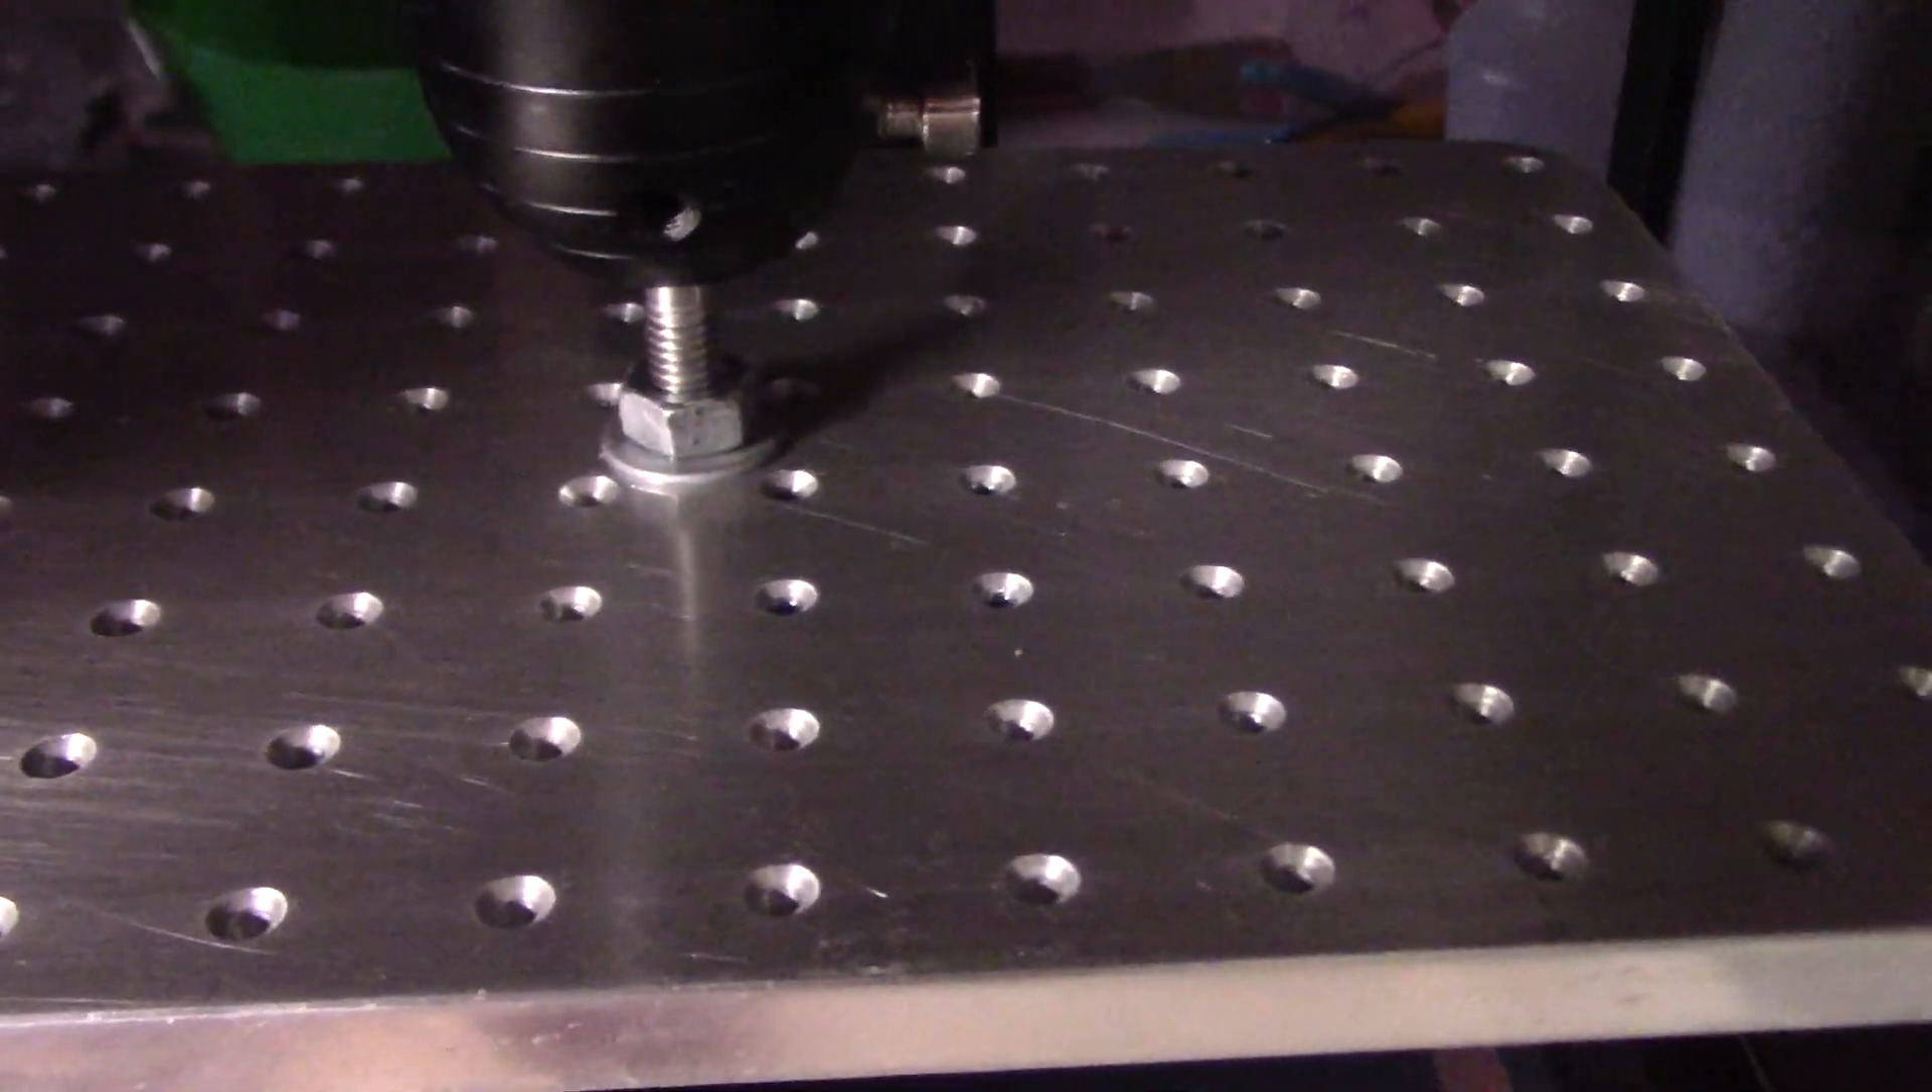This thread is secured on with a nut and the washer but you don't exactly necessarily need it.